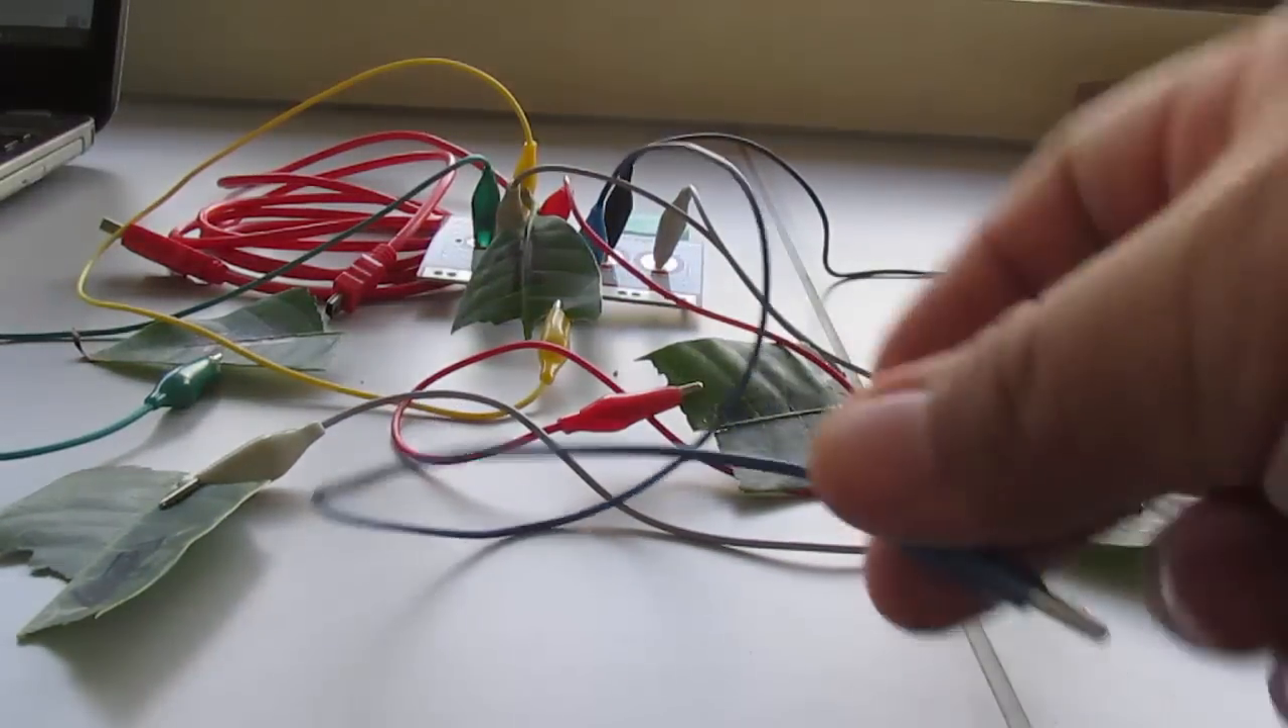Solamente nos queda el cable azul libre.